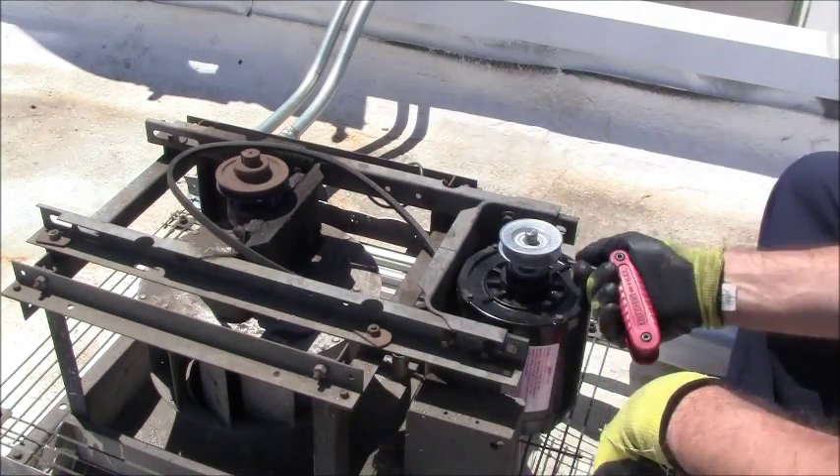Okay, so I've already got the two and one half inch pulley on here, and I've got it tightened down with my Allen wrench.